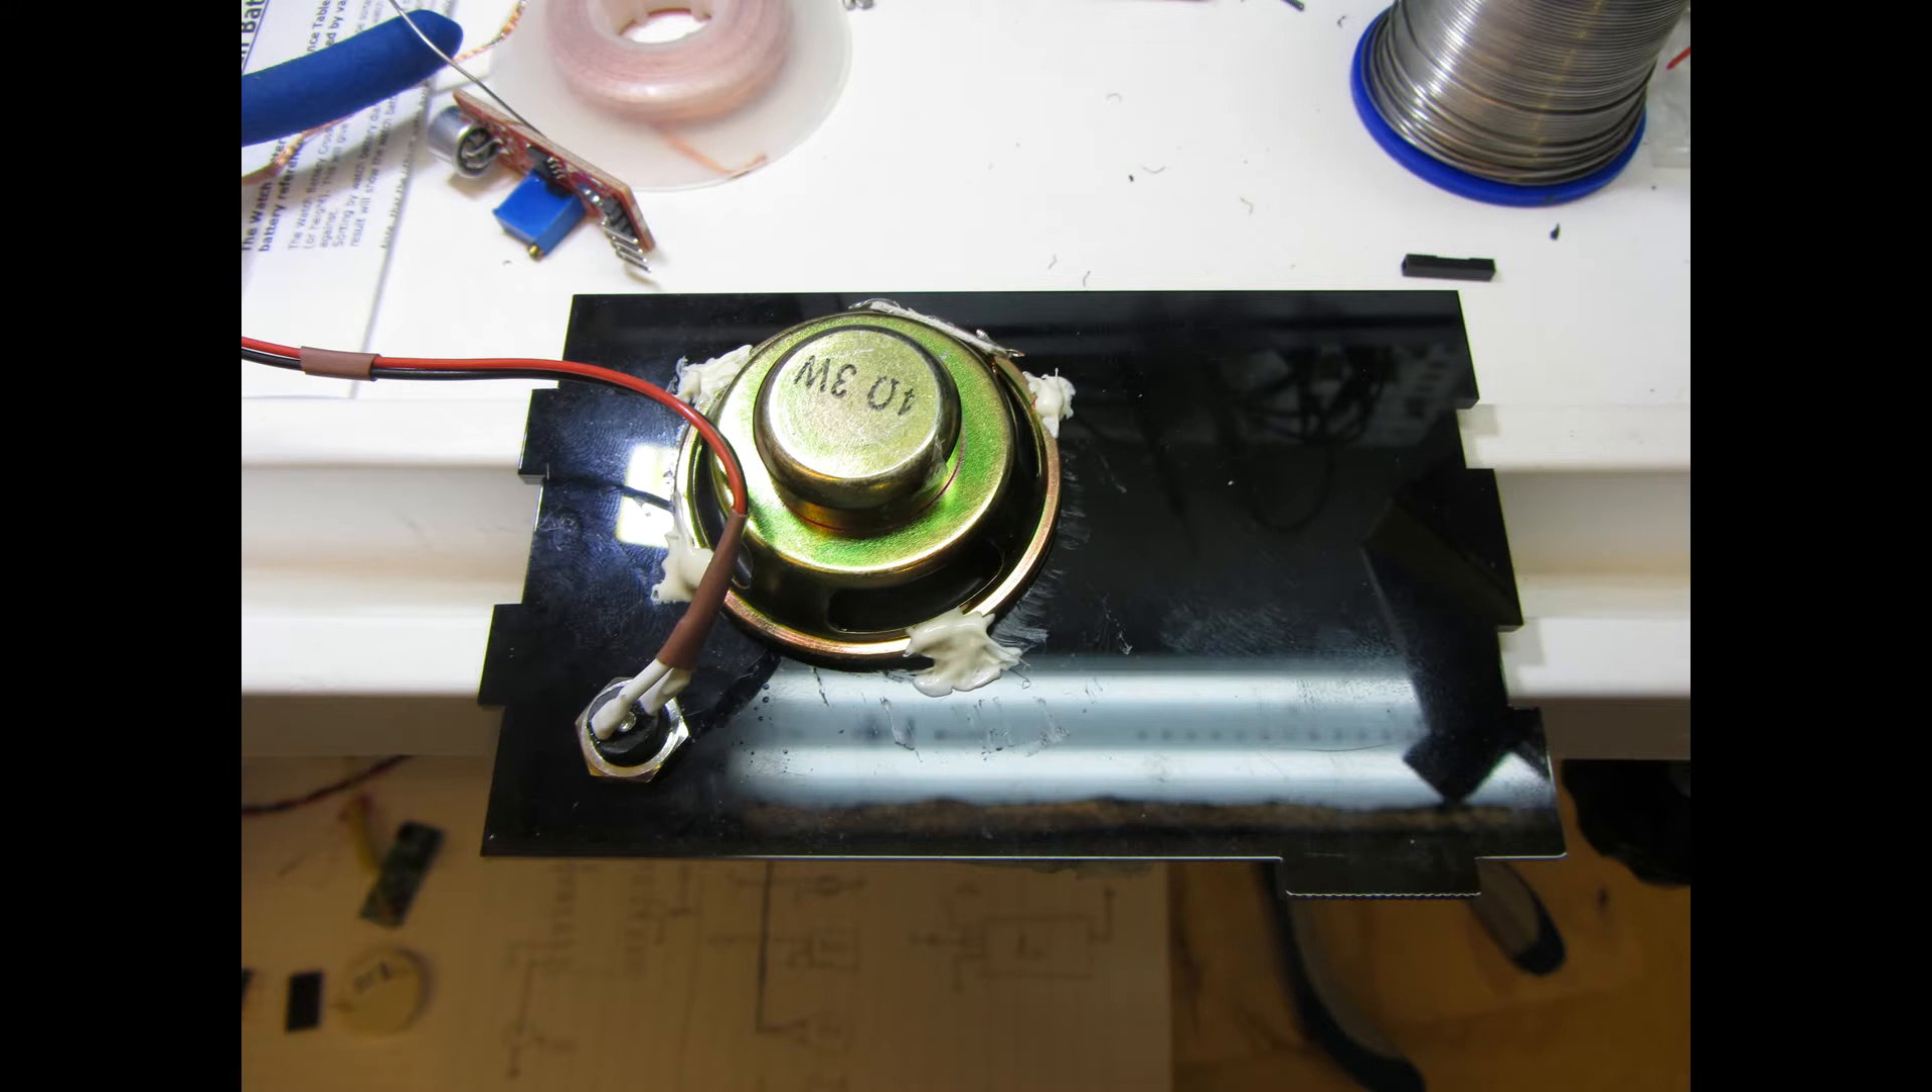That's the speaker just held in with some of that hot glue.